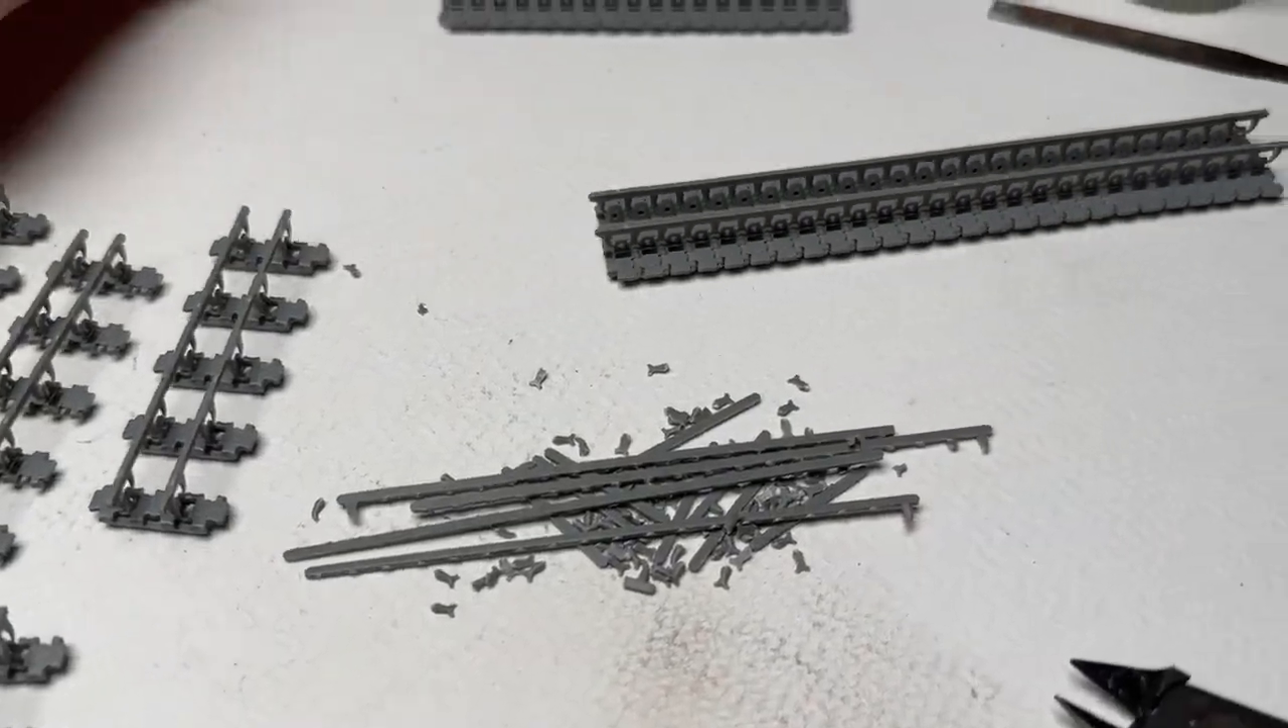Okay, so I've cut some of the sprues off here.